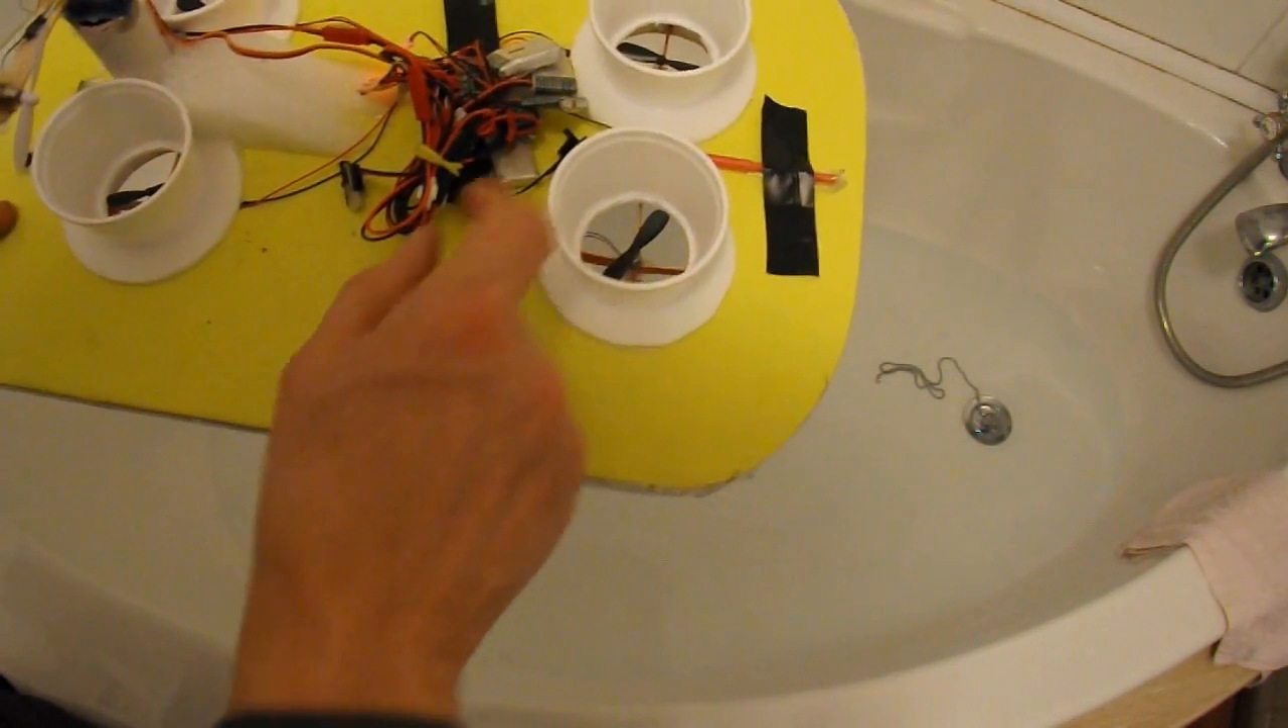And then, to keep the wires away so they don't fall into the propeller blades, I've used styrofoam cups.